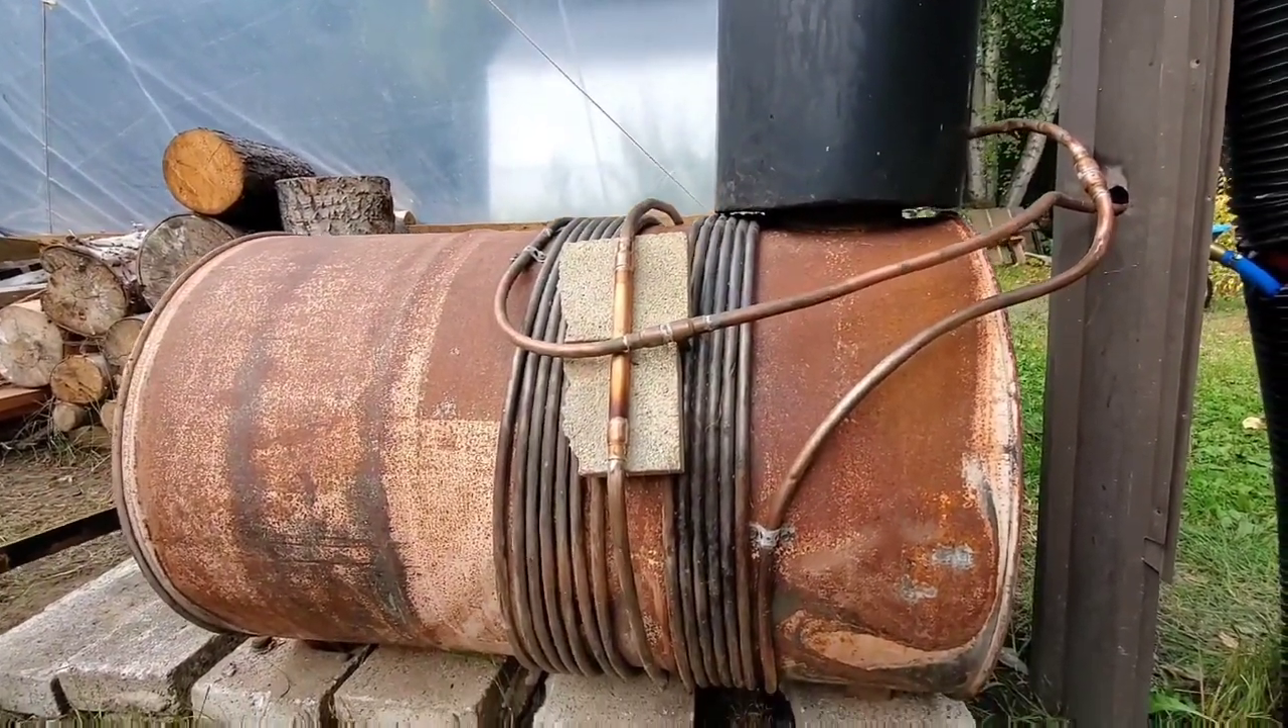So I had to clamp those fire bricks in between as insulators.